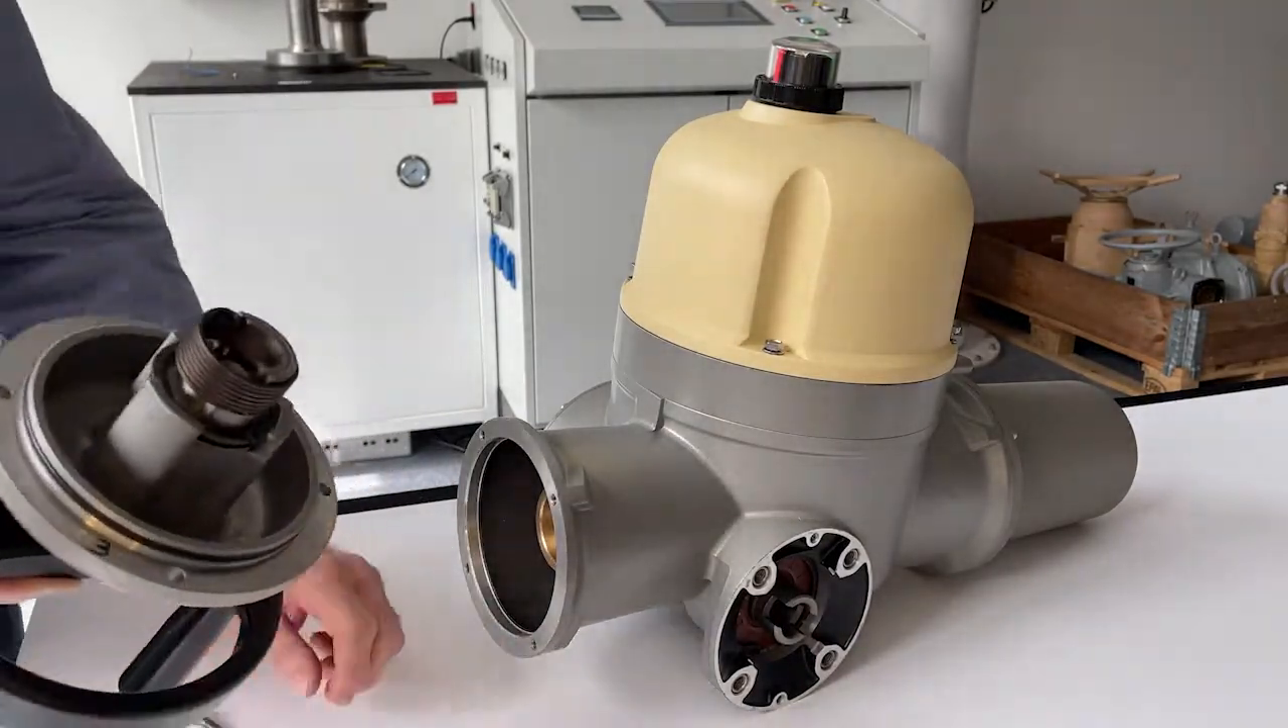You have now removed the cover that will be replaced with the new one.